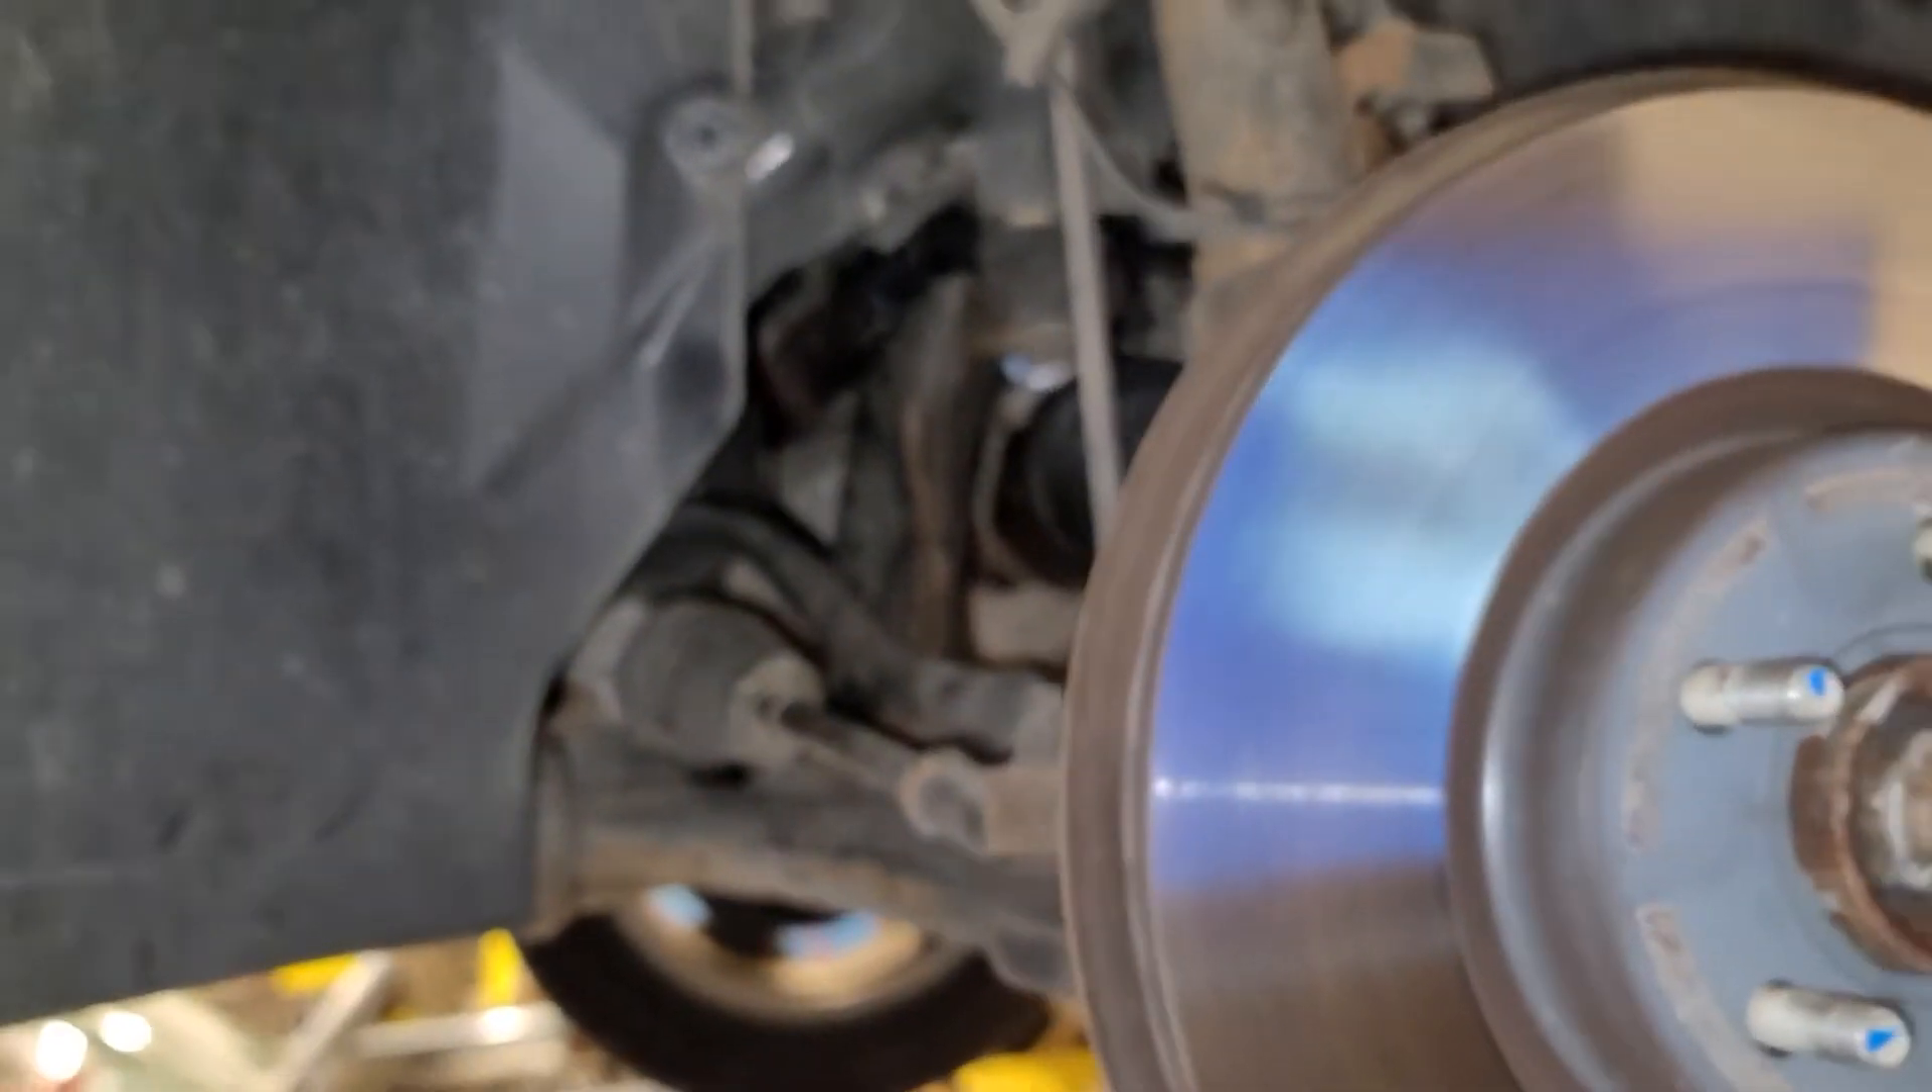I did take the wheel off to make it a little easier to access.